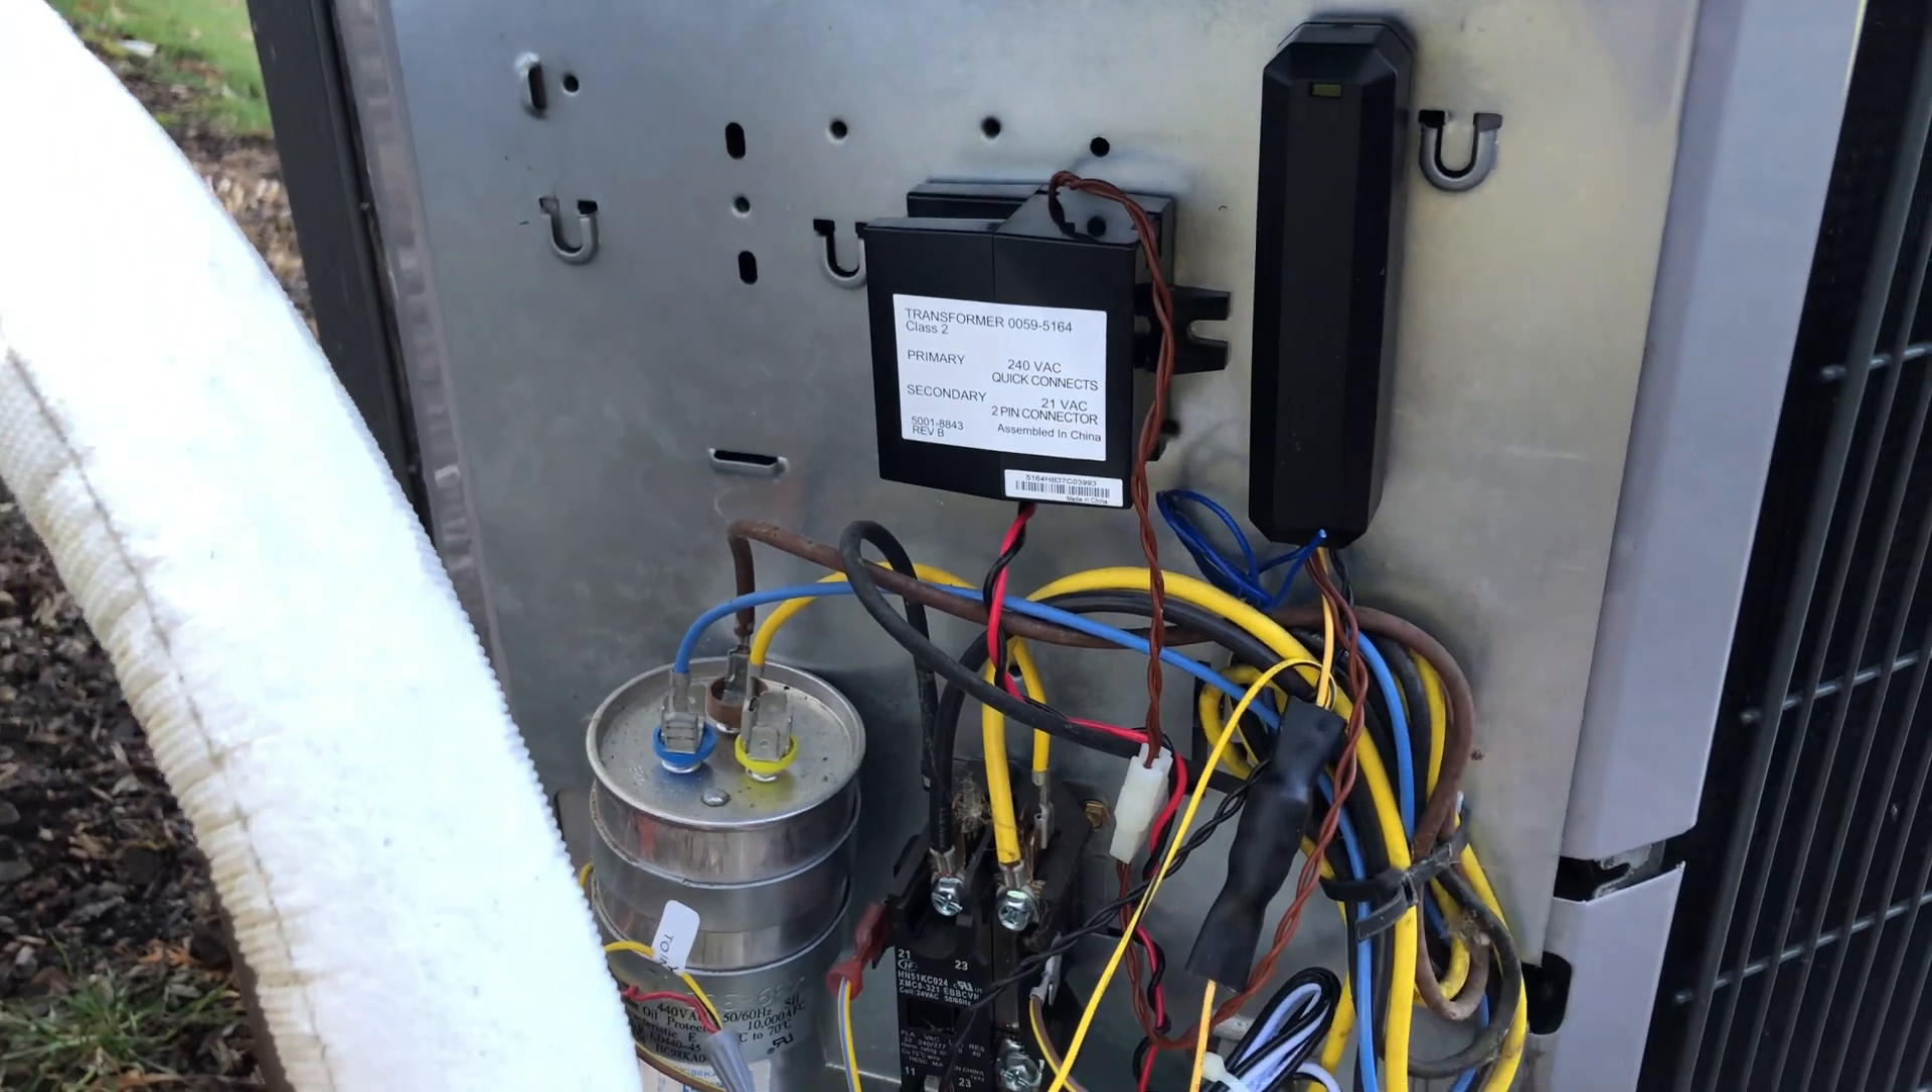Then you can see here, I've got my outdoor transmitter hooked up and I've got my transformer hooked up.